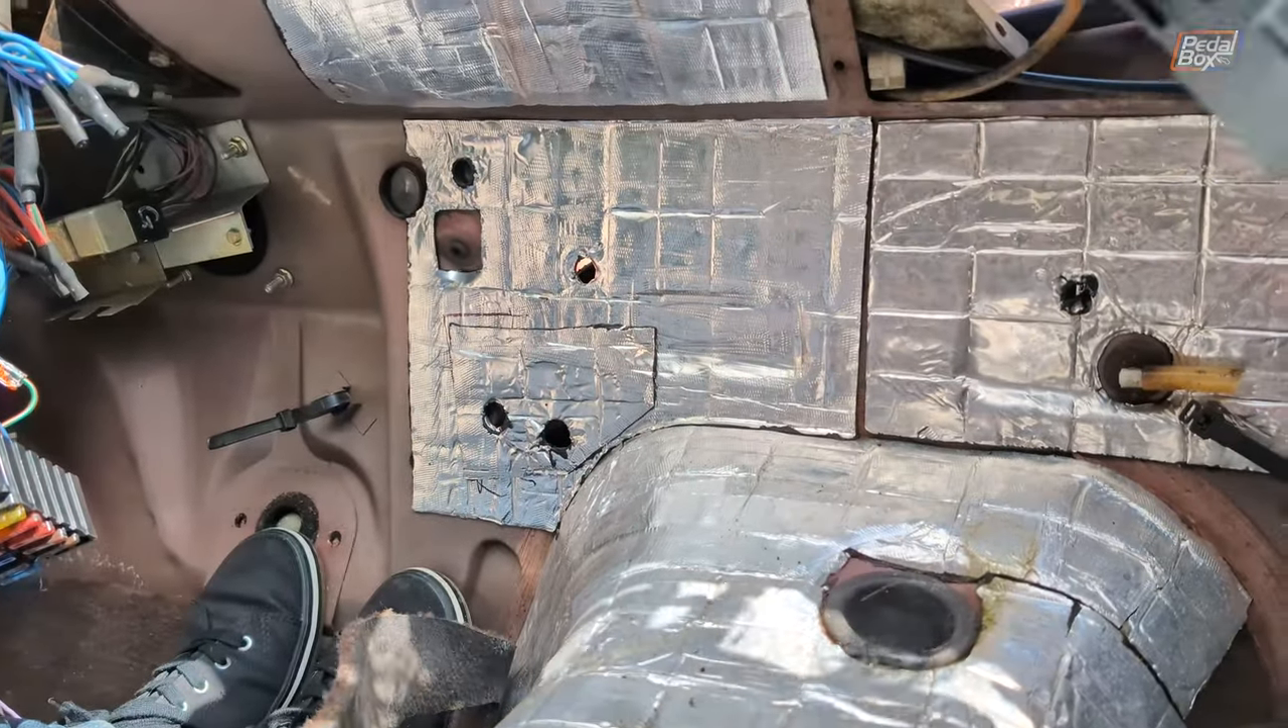So that's our little patch of dynamat in place.